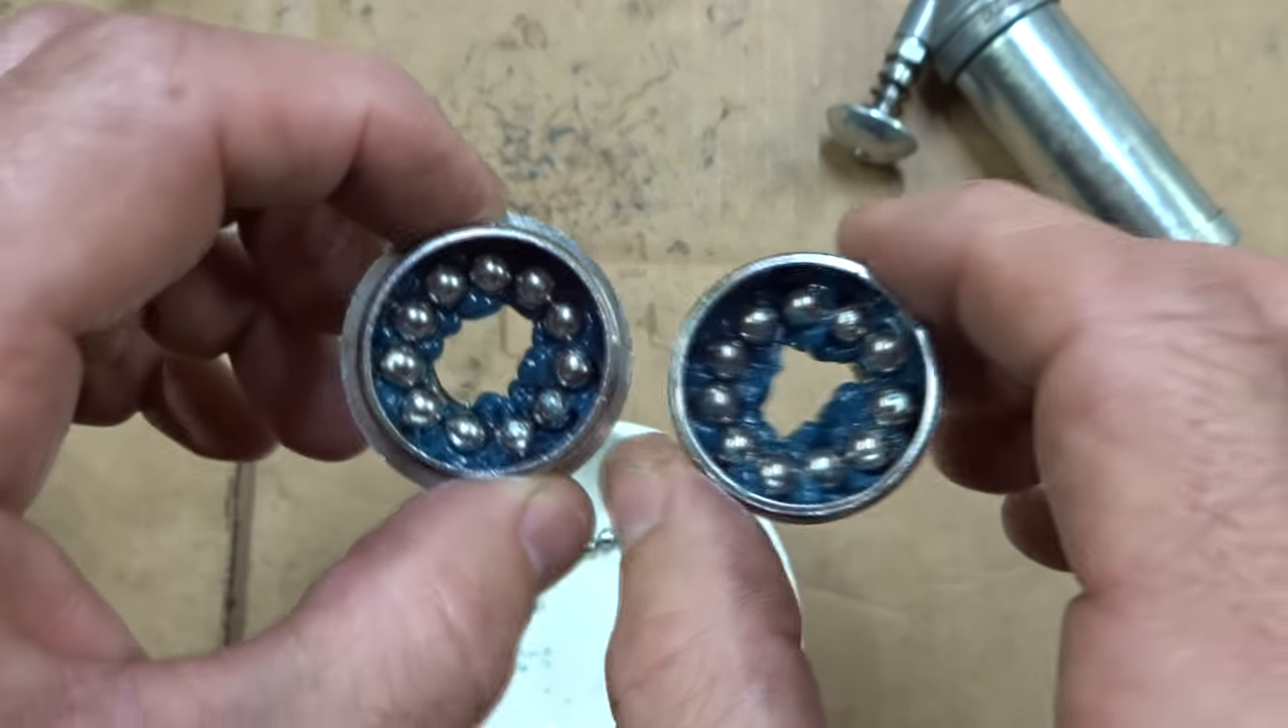And so I have eleven bearings on each side and they form a nice complete circle around the races like that.